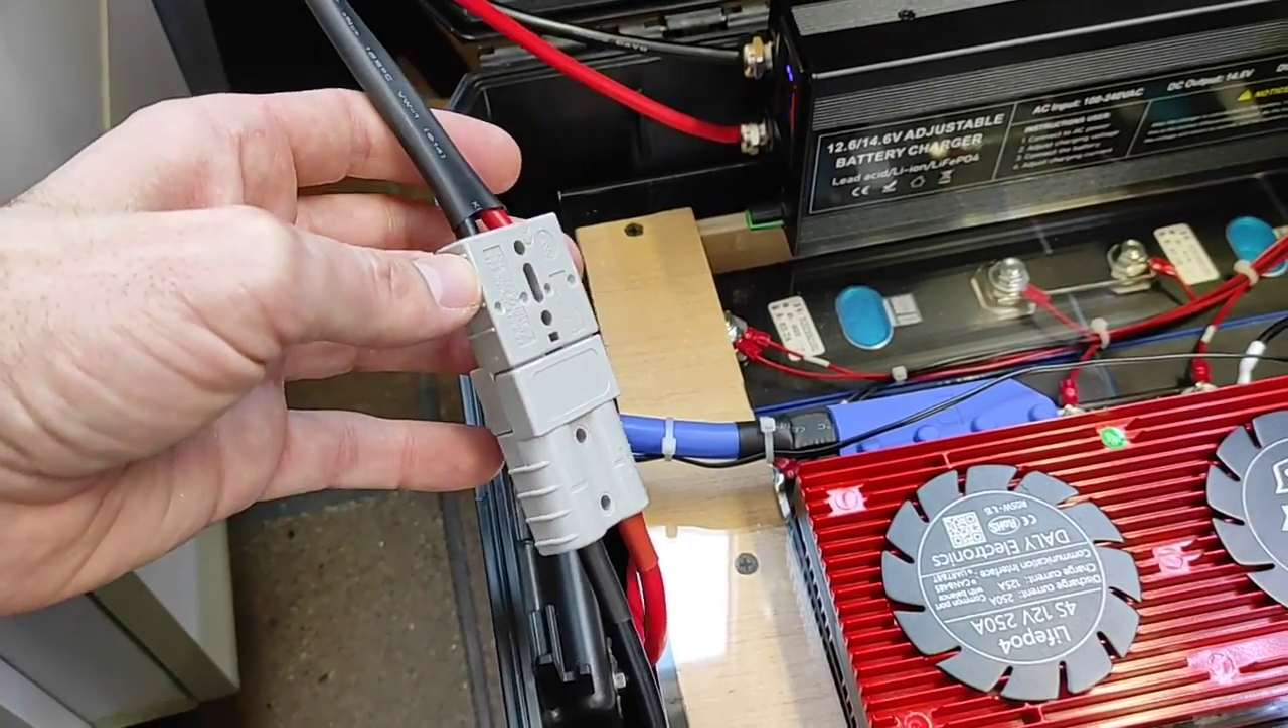Ahora mismo, pues ya he conectado el XT, este Anderson, perdón, de 50 amperios.